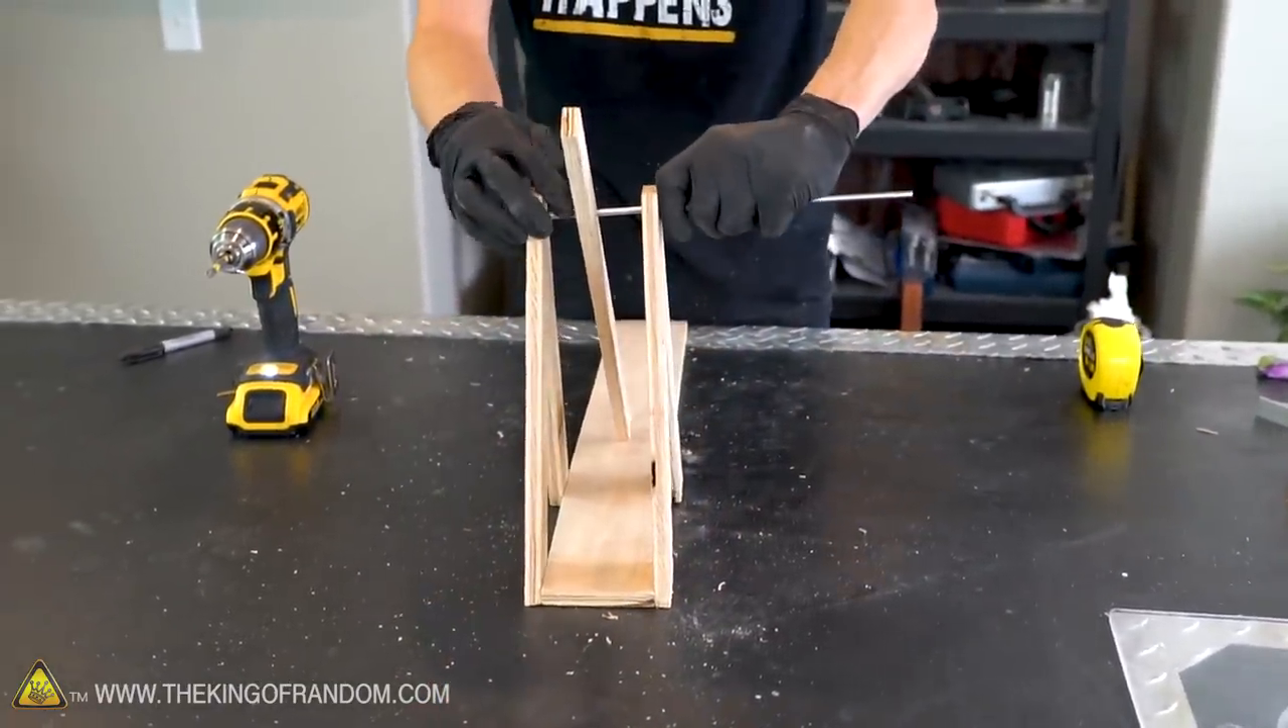The basic construction shape of our trebuchet is now assembled.